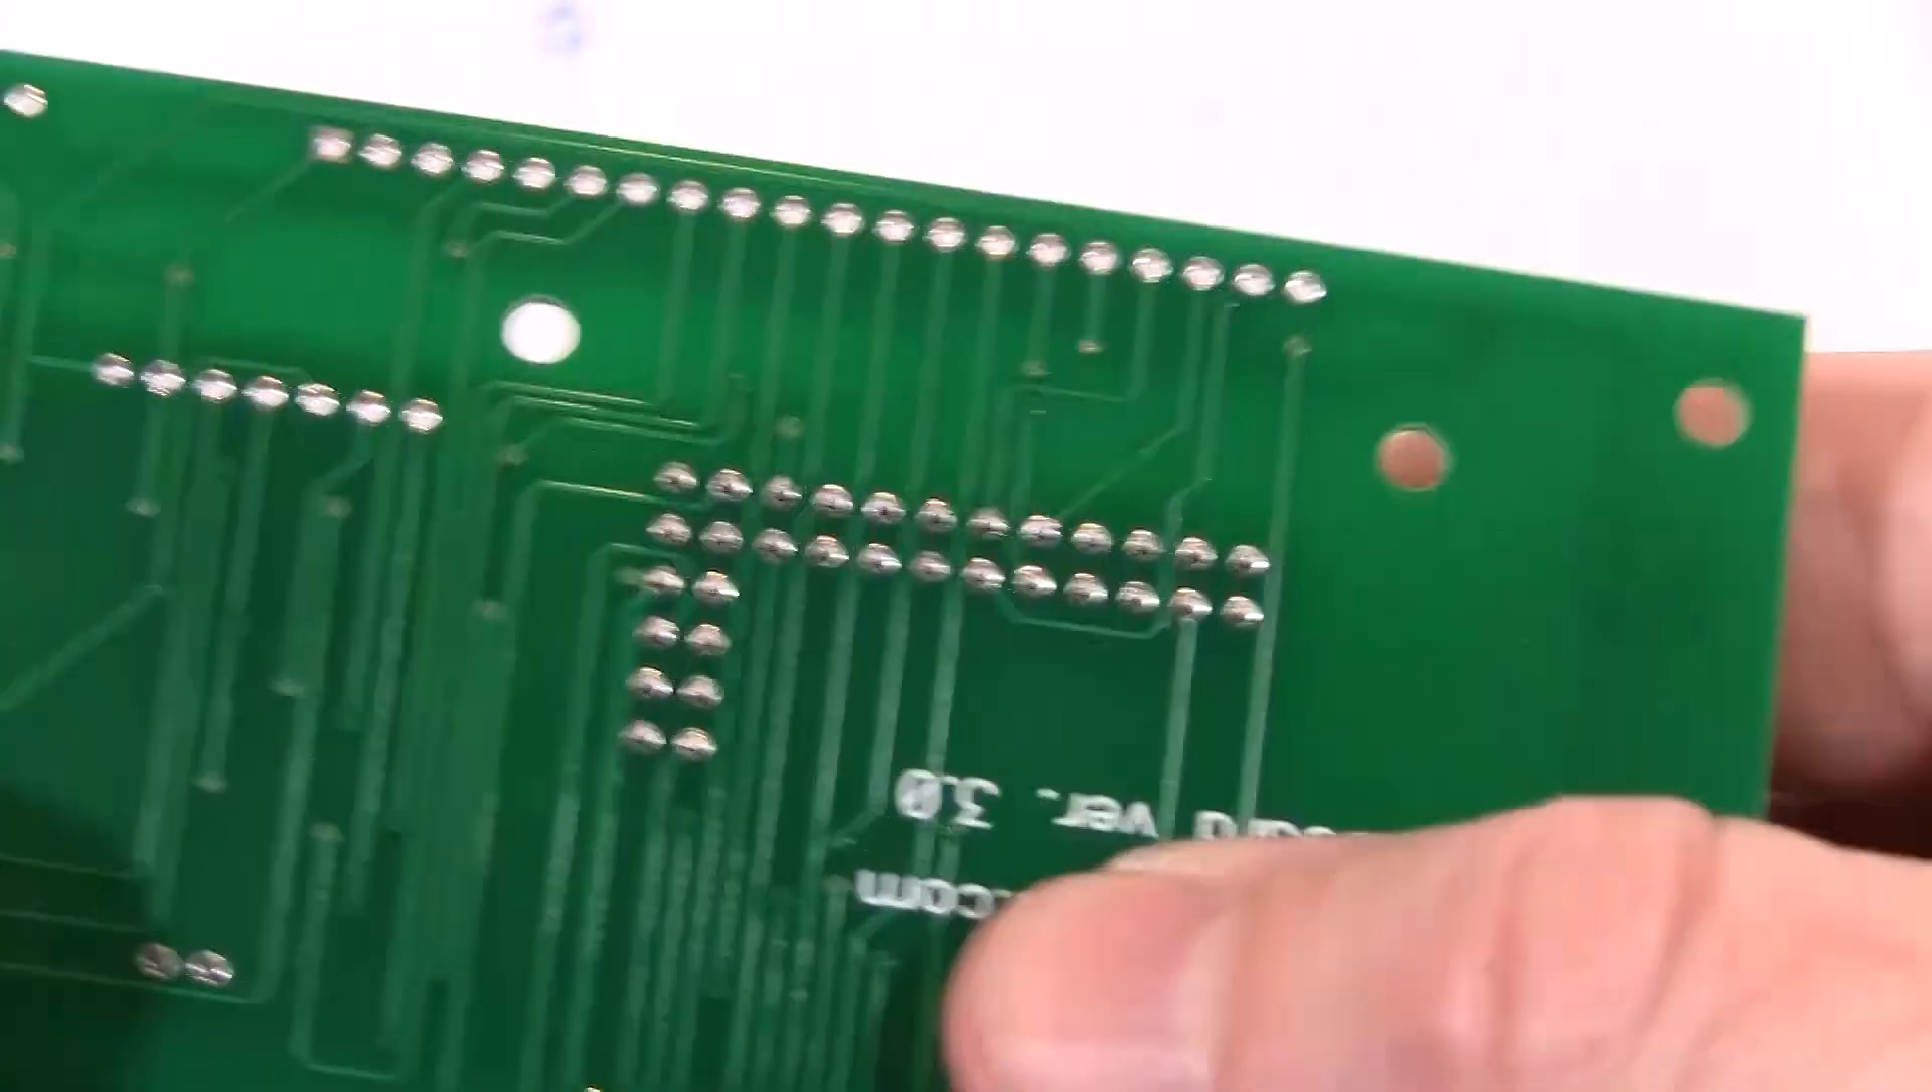Now we soldered this side of the board, of the Arduino board.